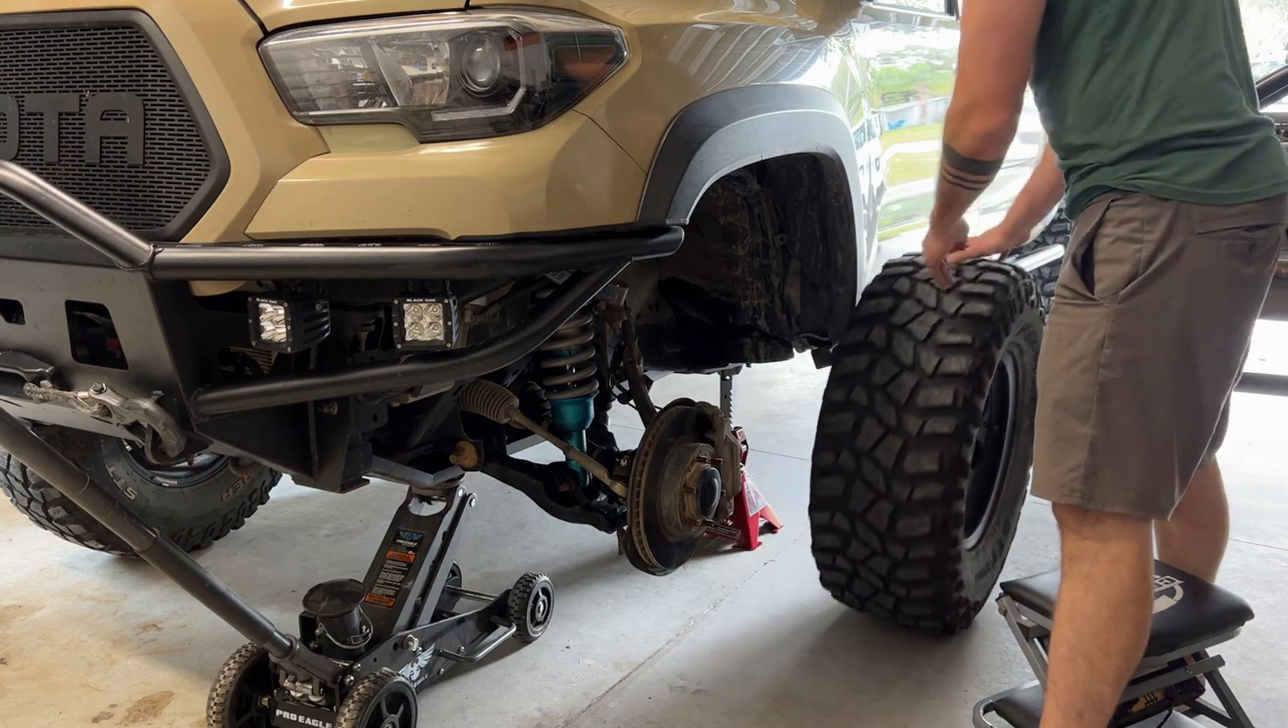Now that all lug nuts are out, you can take the wheel off of the hub and move on to the next place.